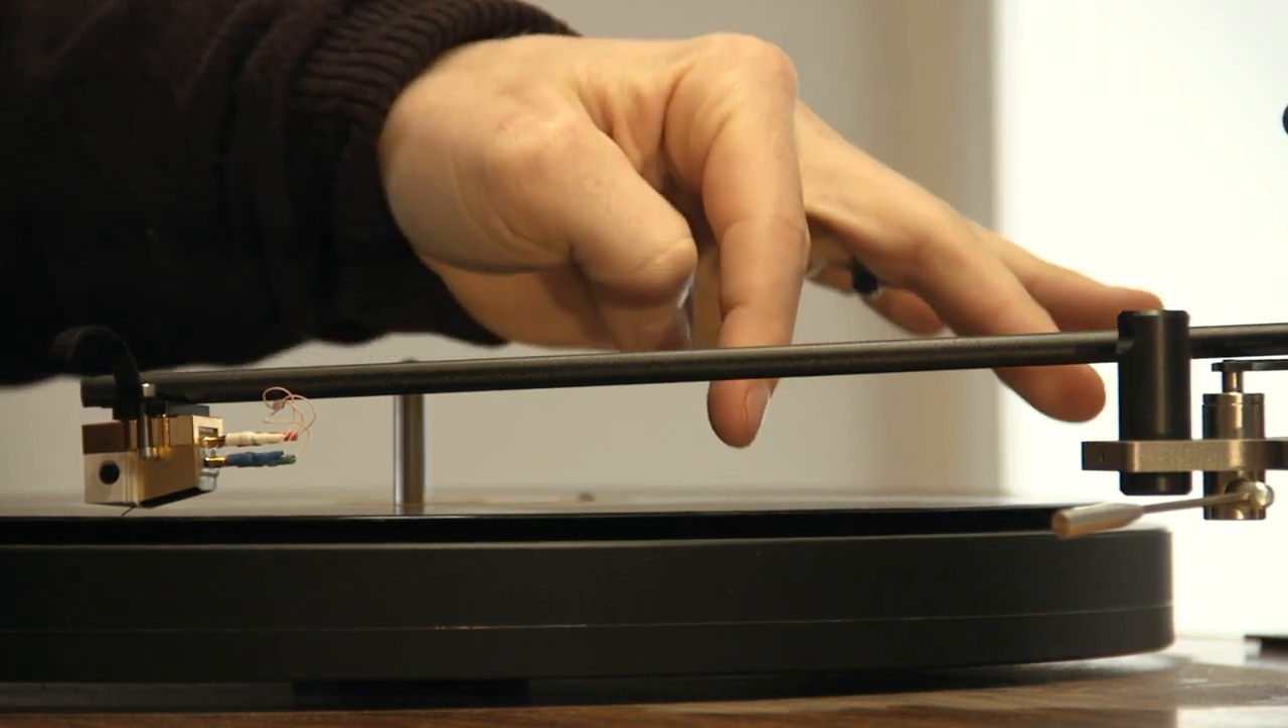You can see that the tone arm isn't parallel to the surface of the record and that's what we want to adjust.